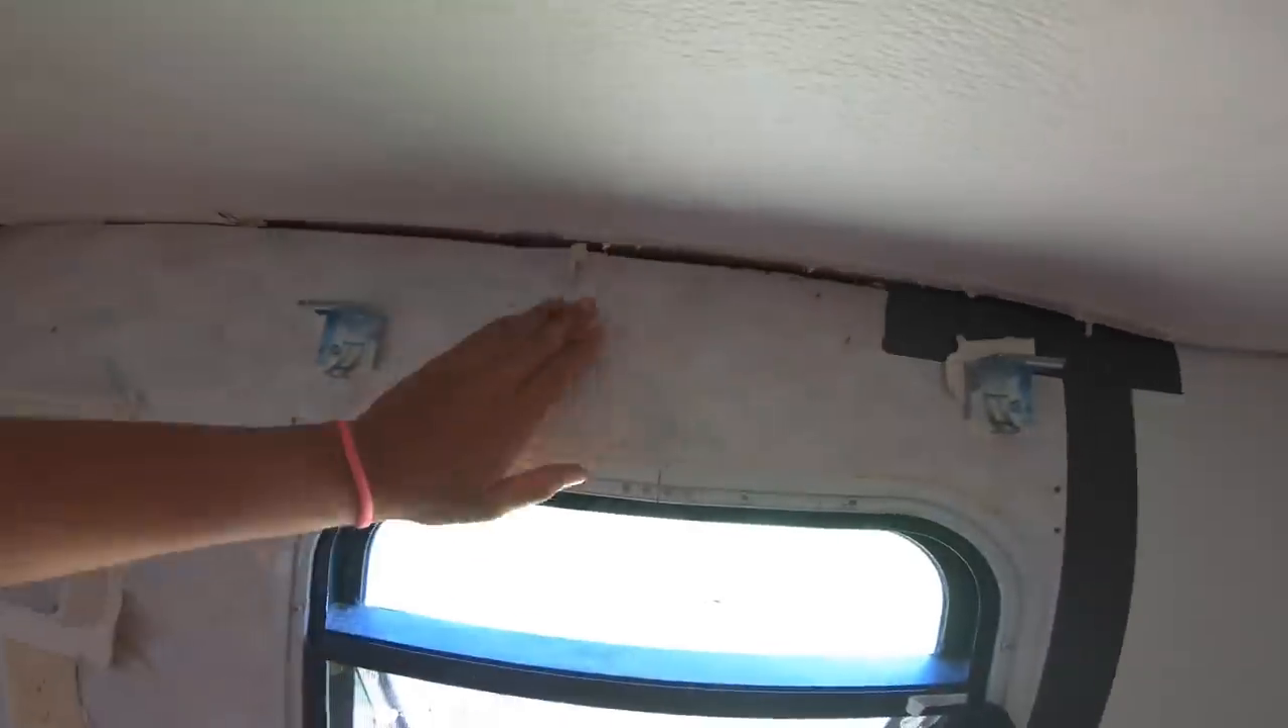There's a big gap in between the ceiling and the wall.